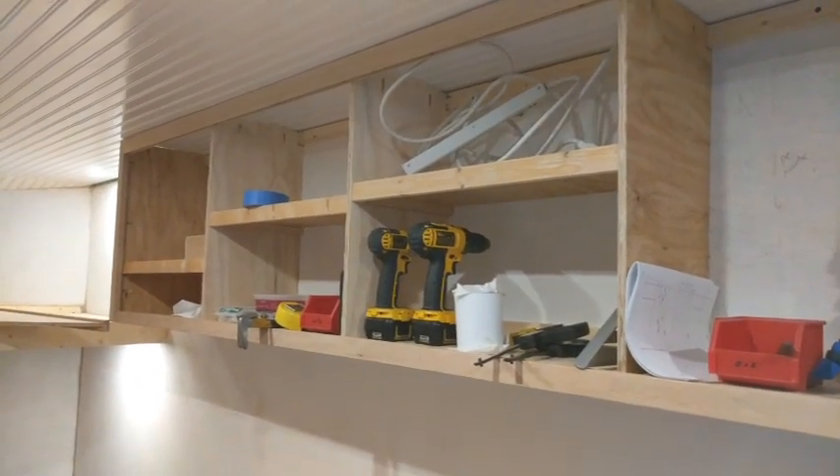Okay so we got the first of the overhead cabinets installed and actually already in use.